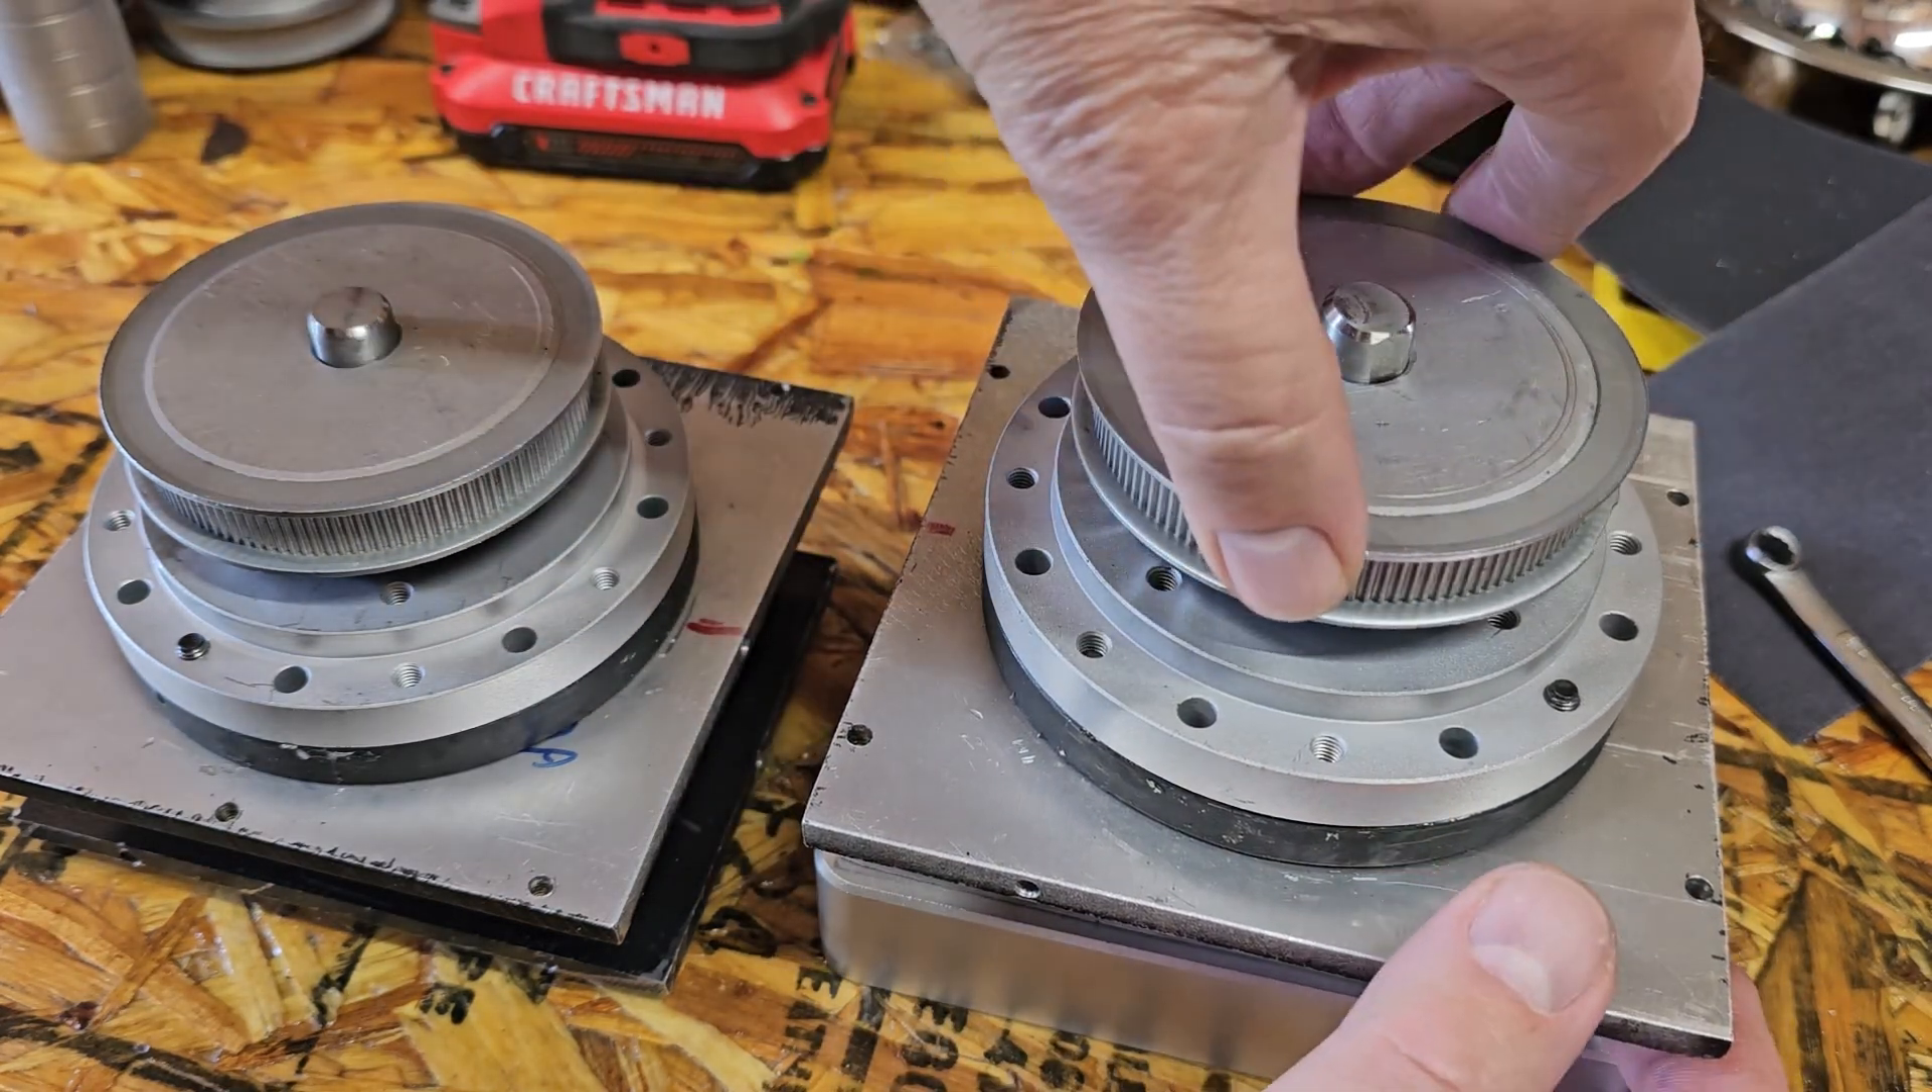Okay, here we have the 48 tooth pulley put on.